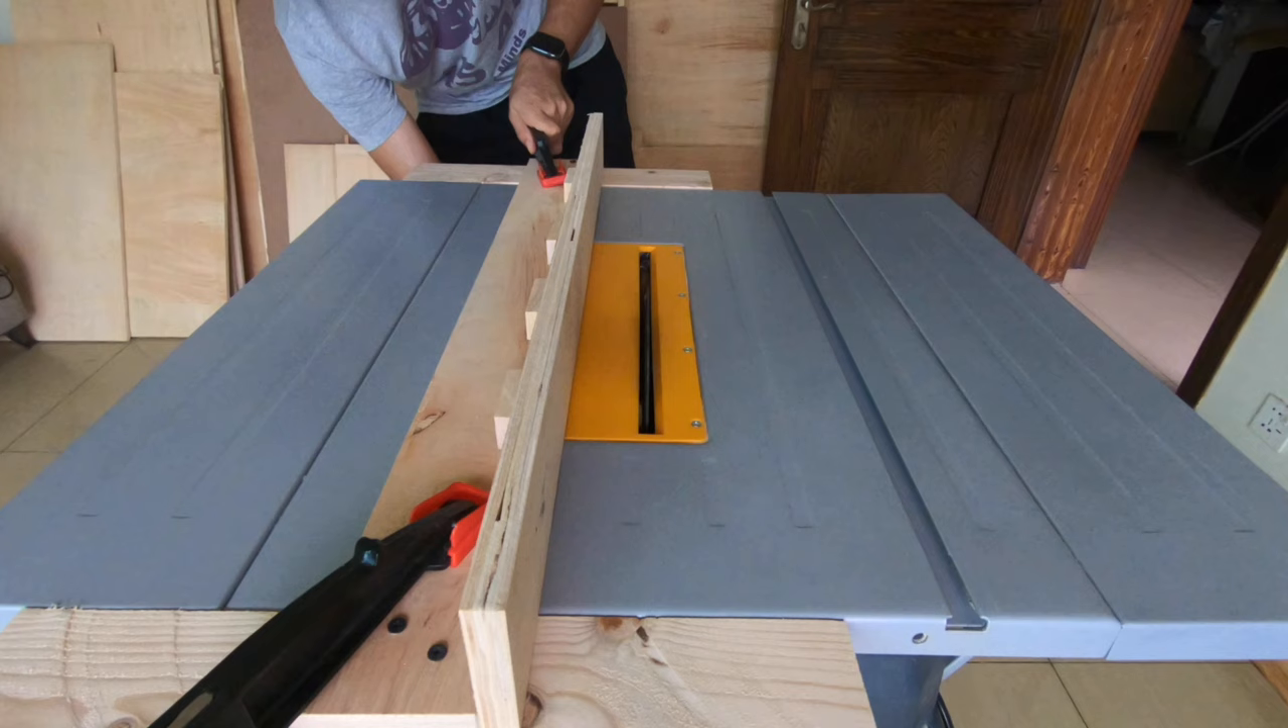So basically my fence is made.